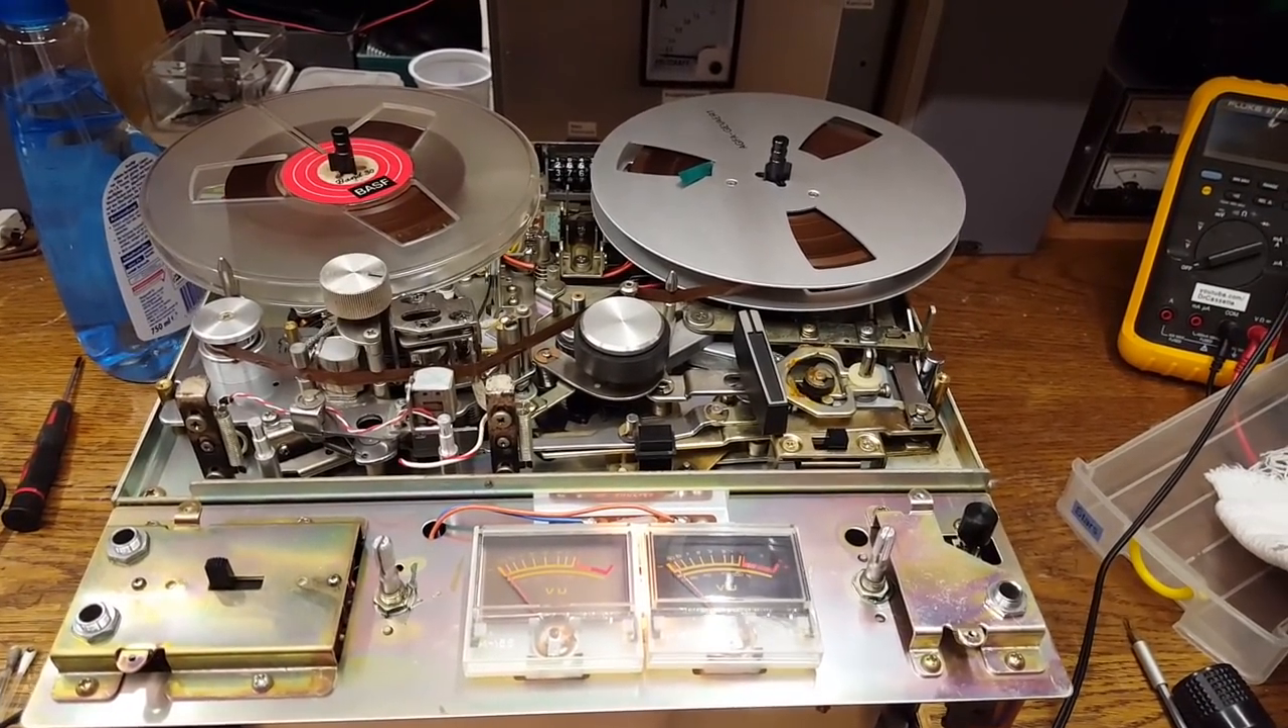I now have a tape on the machine, and as typical for my repair projects, as soon as I've started, the problems are starting to multiply.